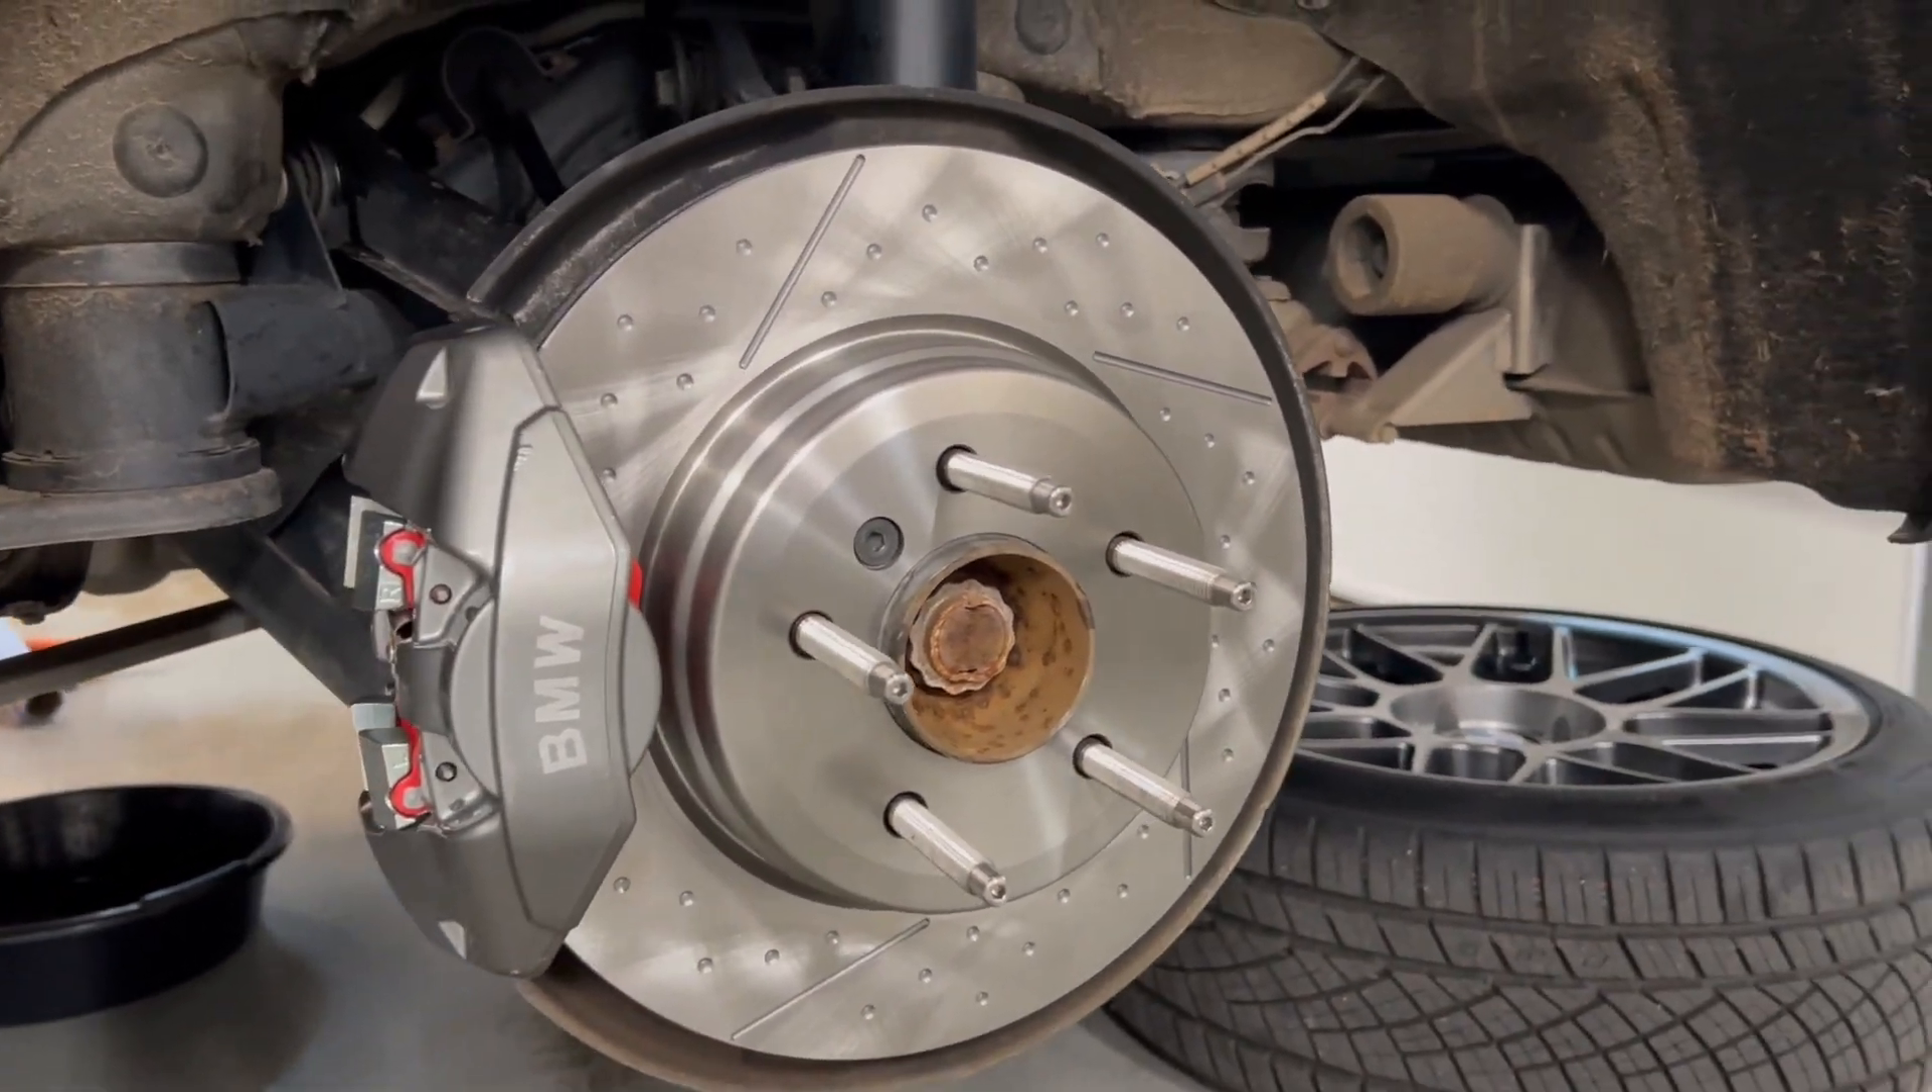This is what the caliper and rotor looks like. All installed.